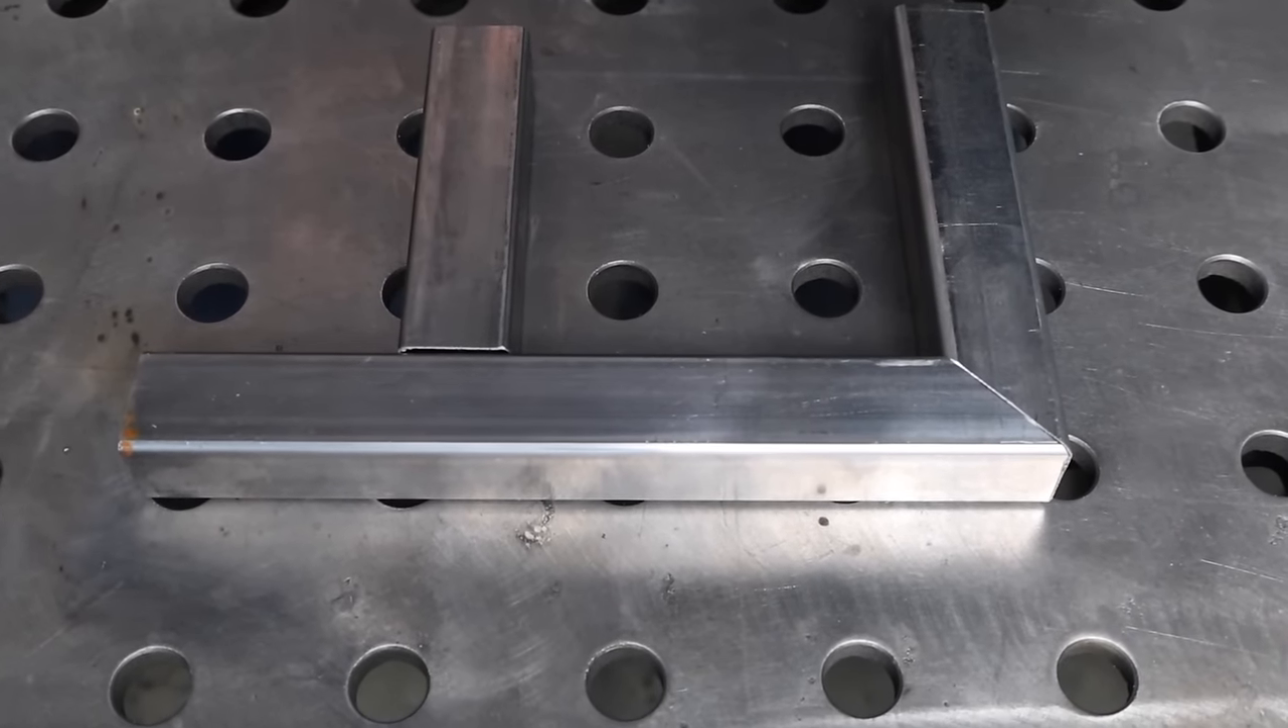Now to demonstrate the things we're talking about today i've just cut some basic pieces to lay out here on the bench and notice how well this mitered corner fits together as well as this straight piece.